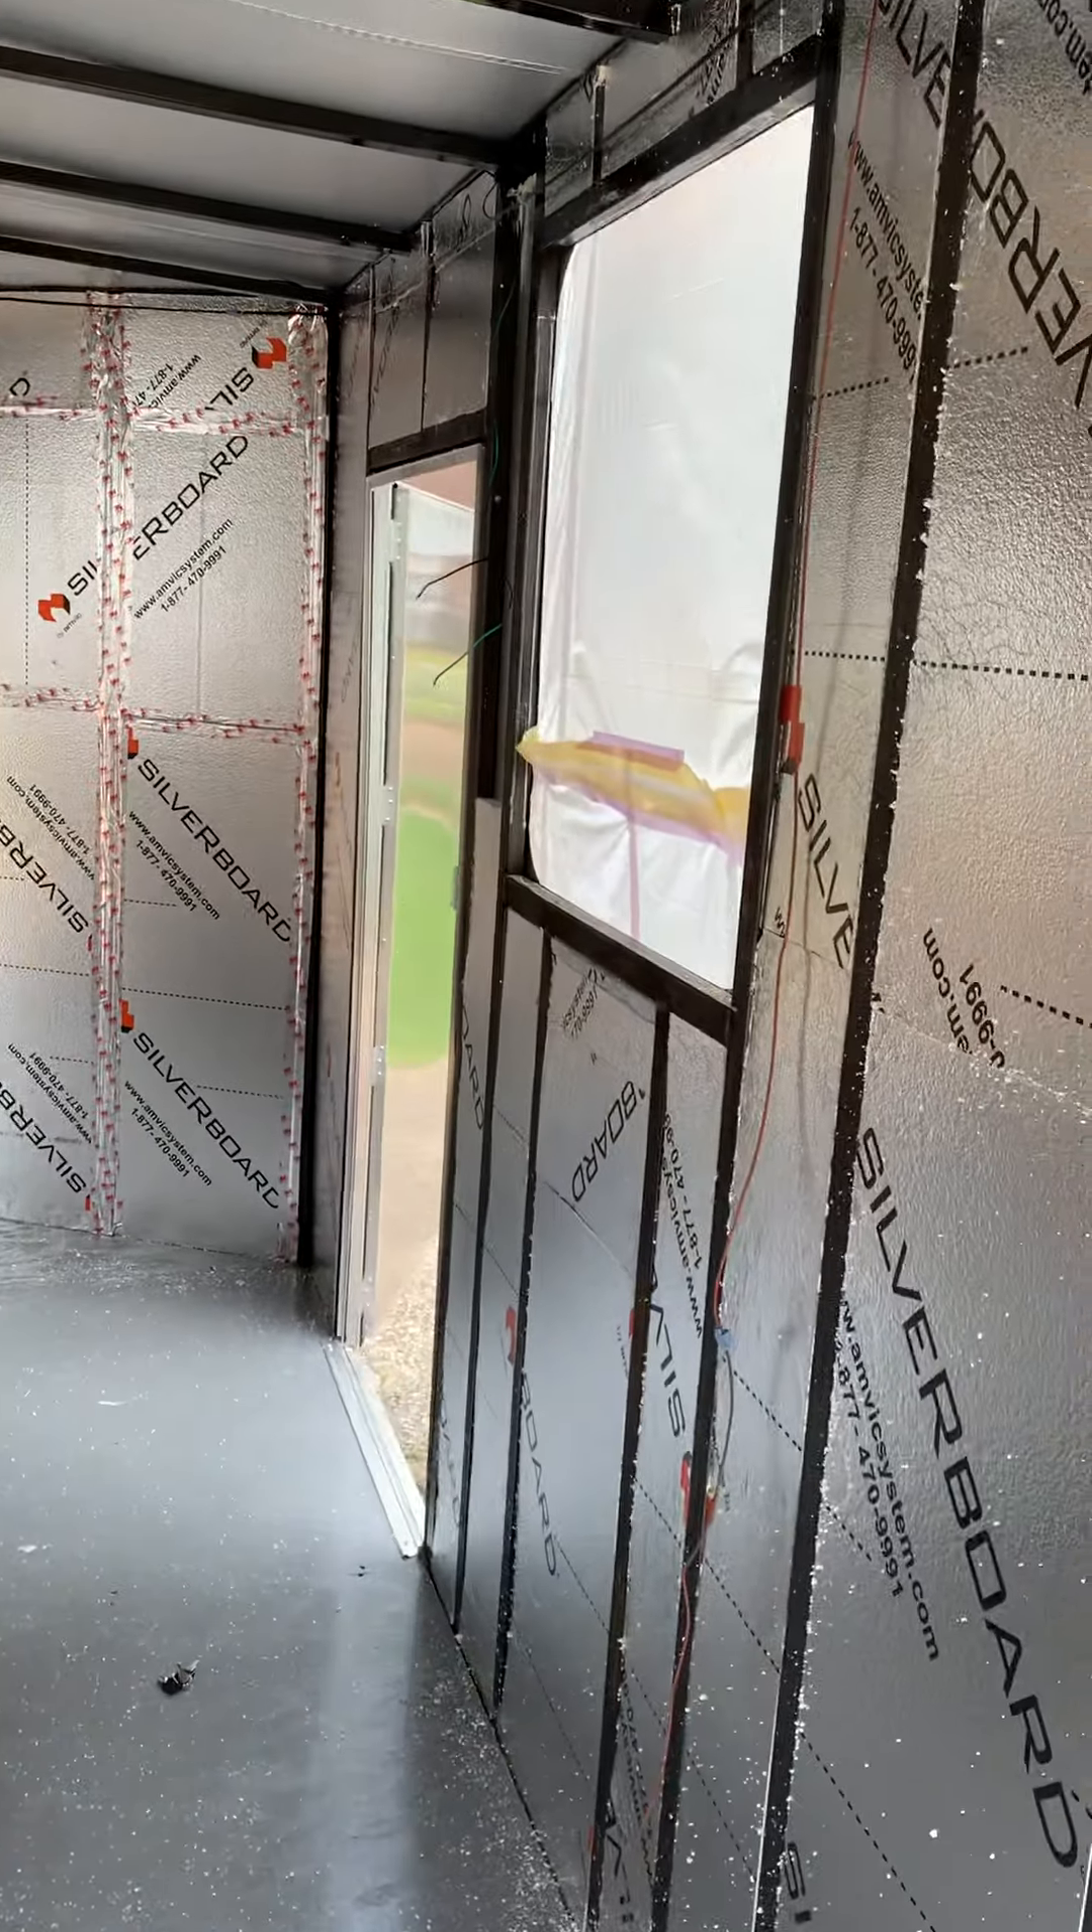So we've got almost all of our insulation done on our walls.